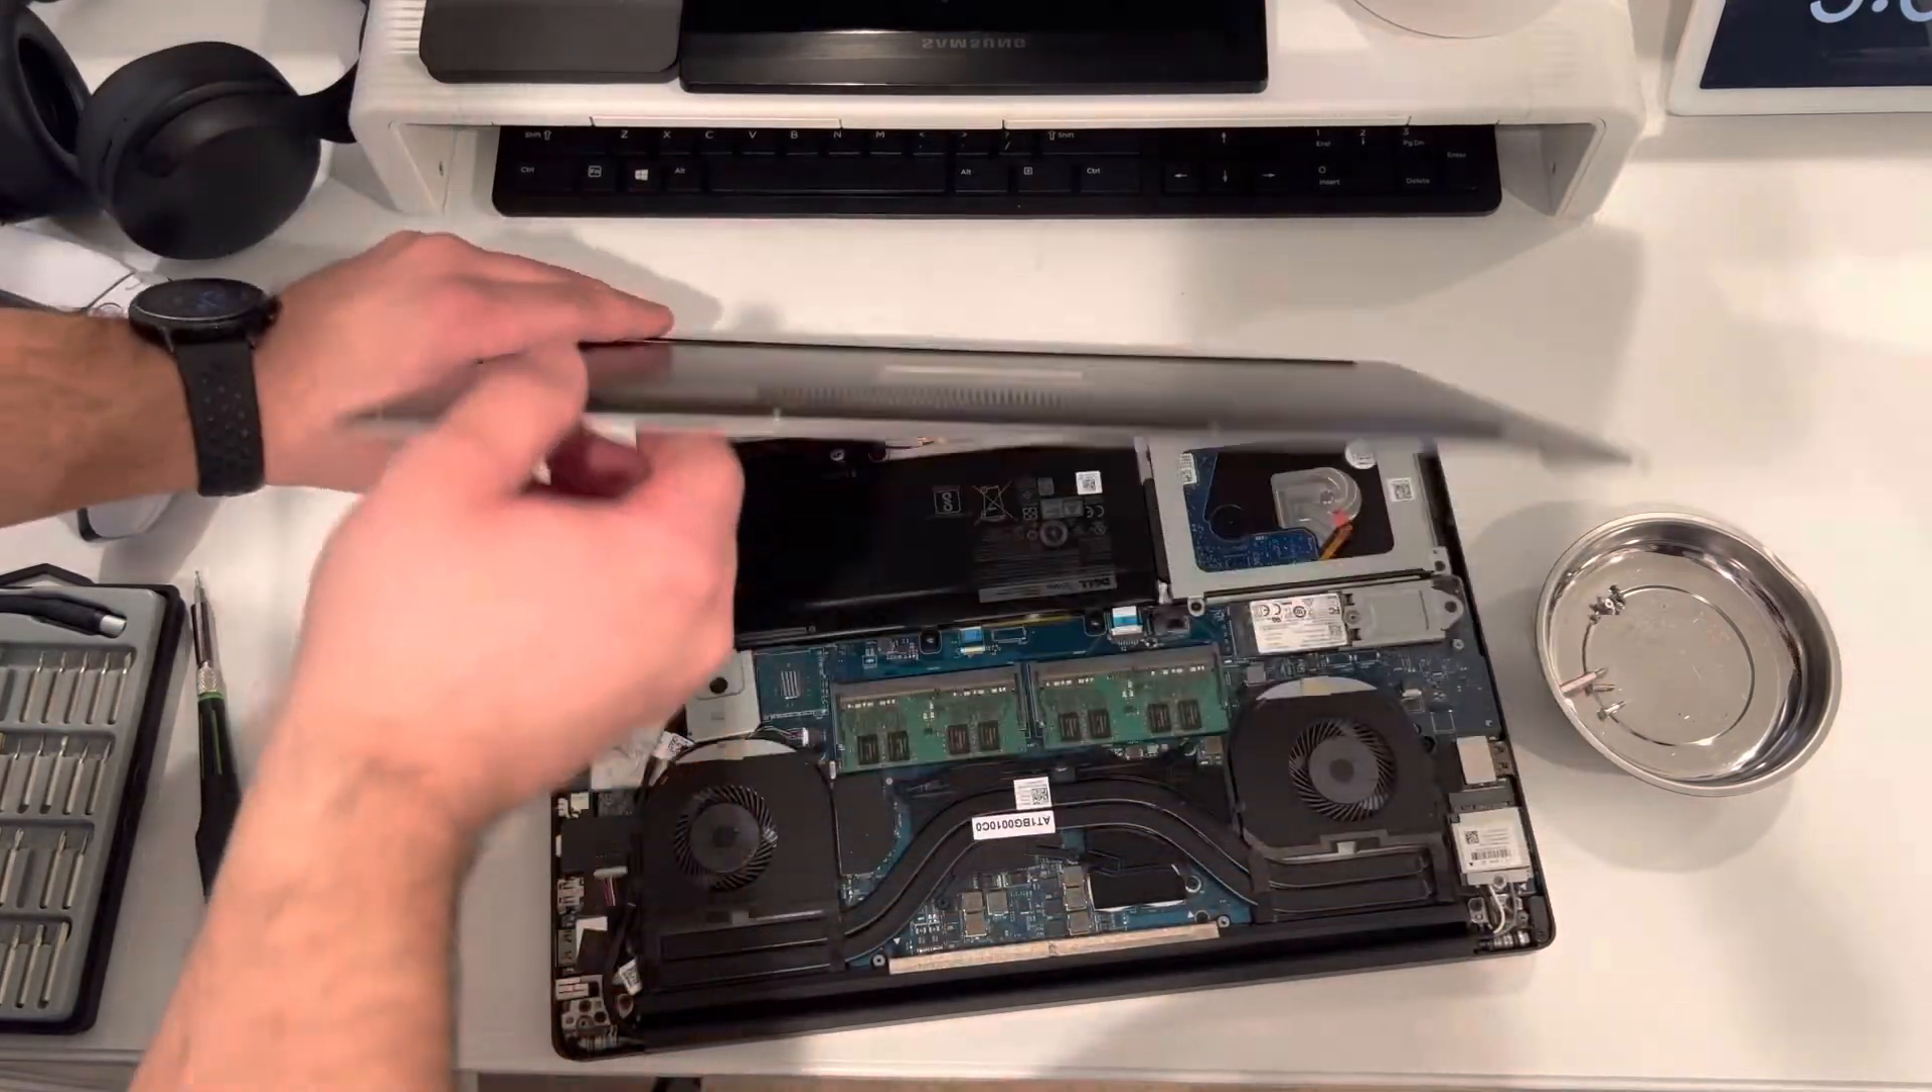The bottom panel is removed and immediately you can see all the components that can be upgraded.